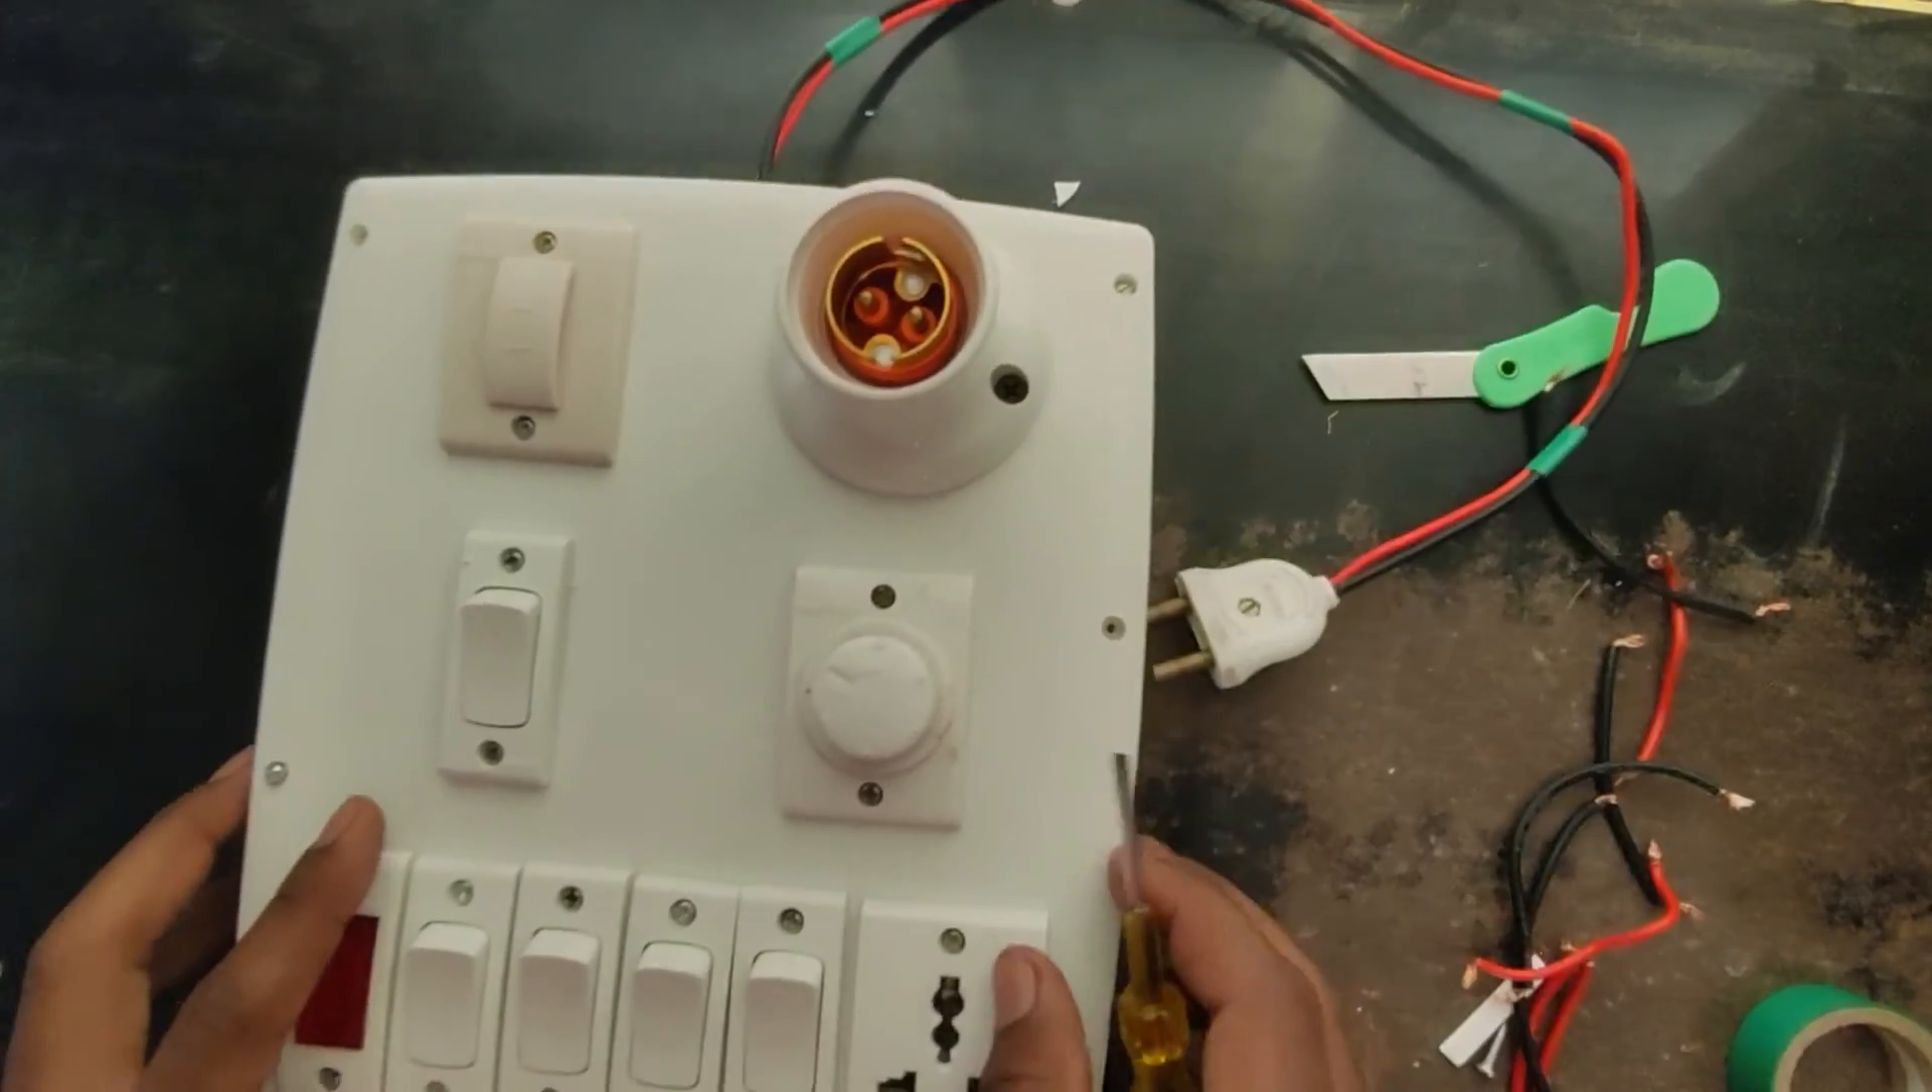तो ये मैंने फिट कर दिया है ये स्विच बोर्ड।